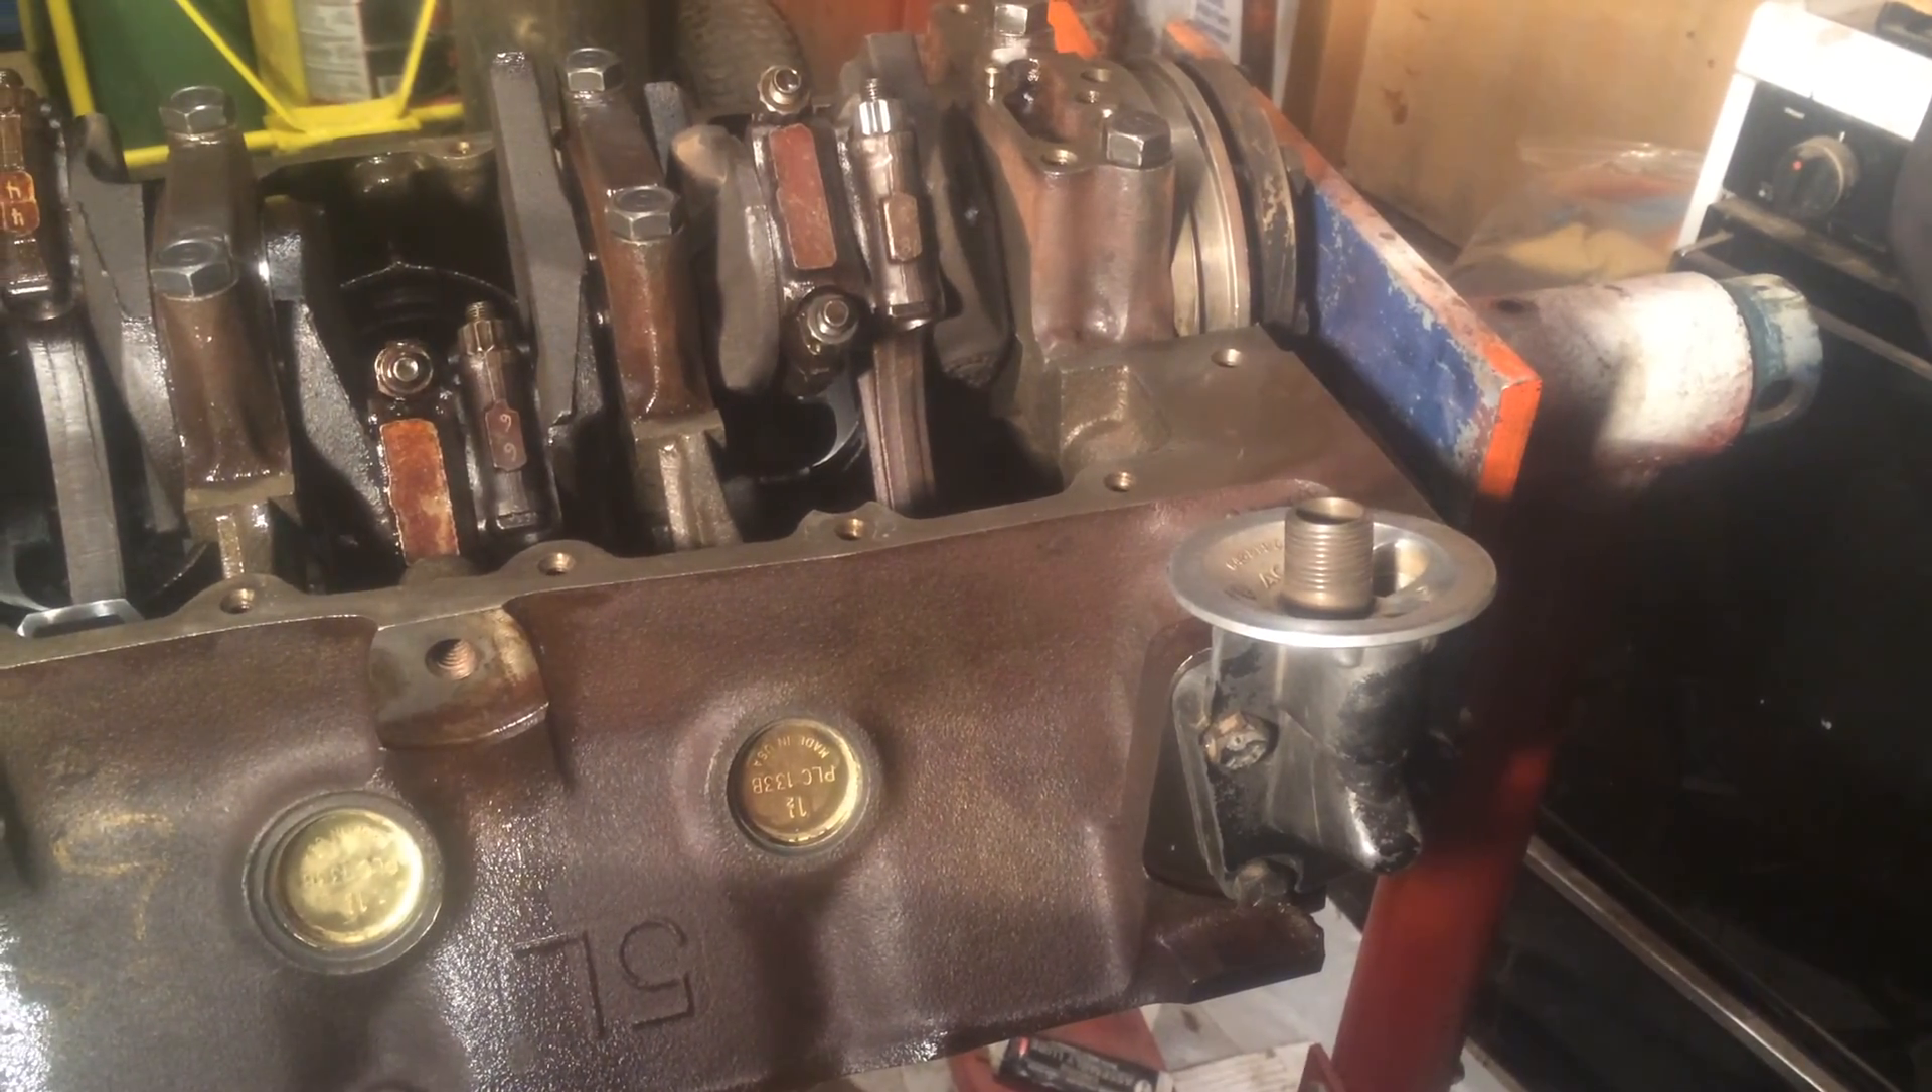As you can see I just put the oil filter adapter on.